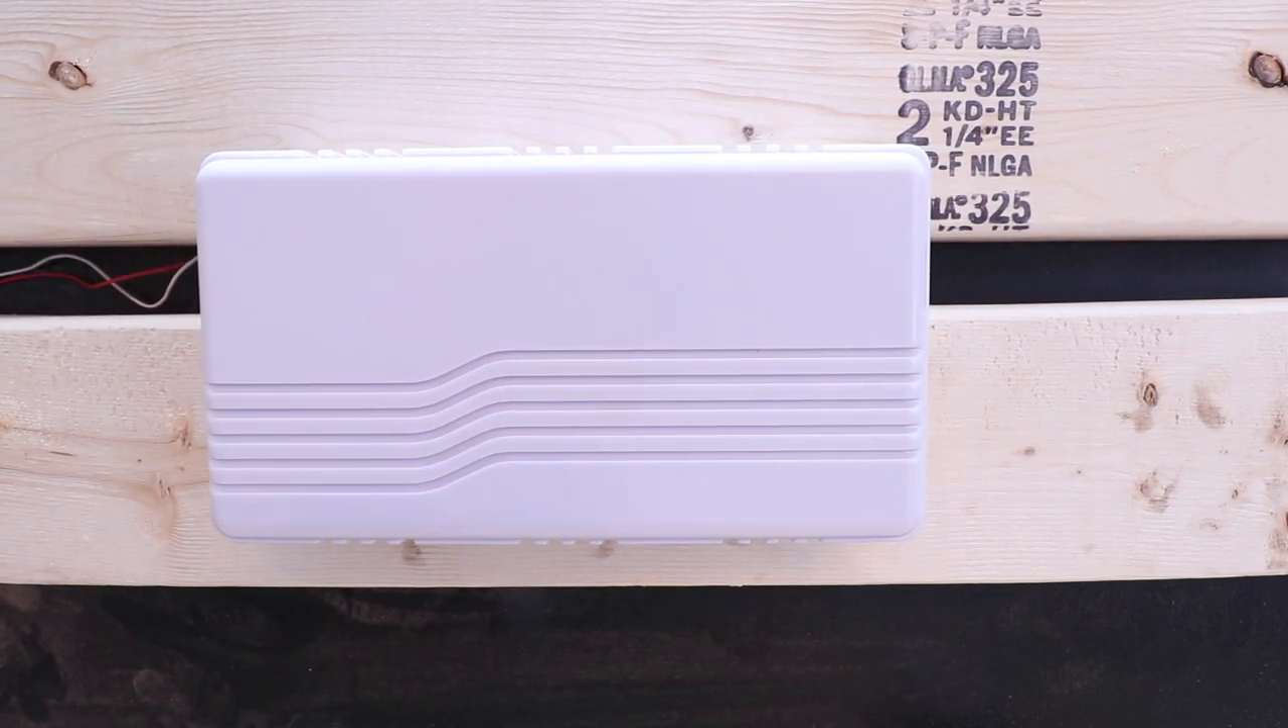We've got the doorbell chime reinstalled, and now we're ready to go back outside to our Wyze video doorbell.